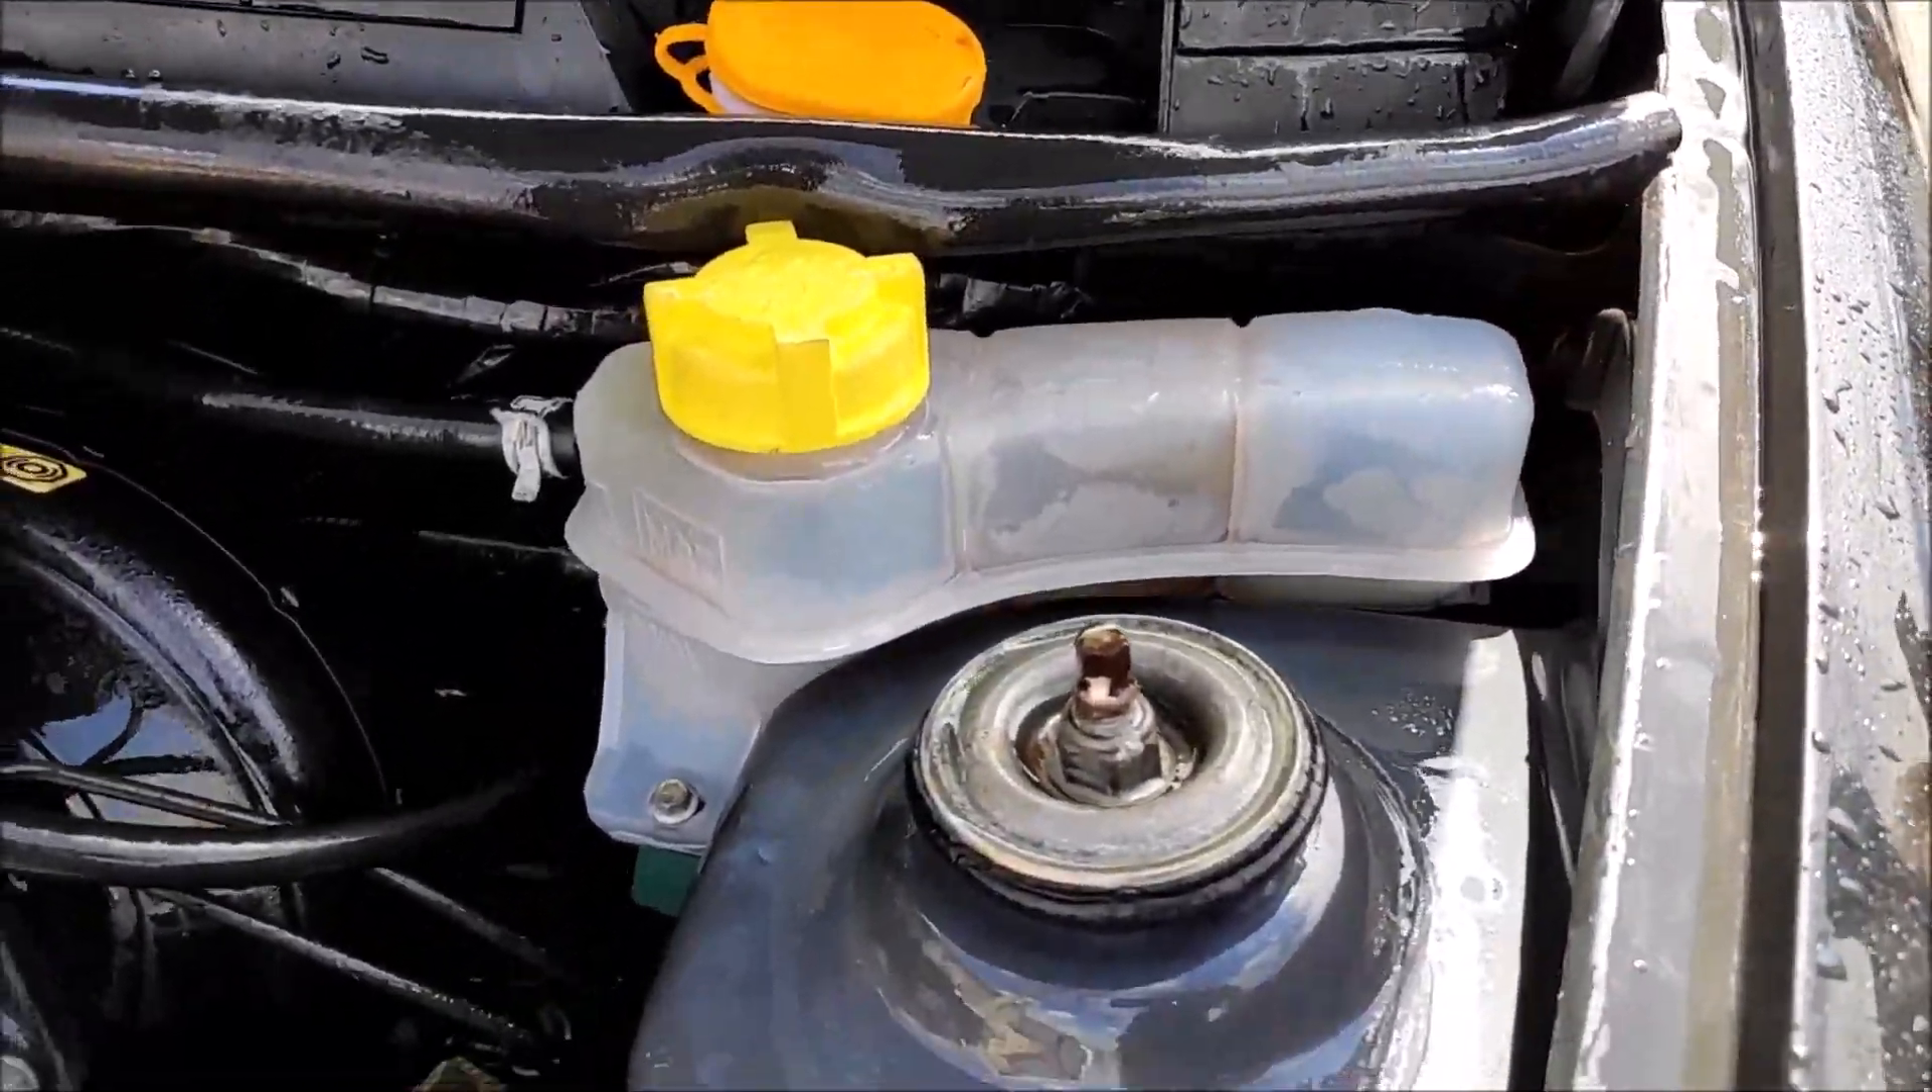Já instalei aqui o reservatório de novo.